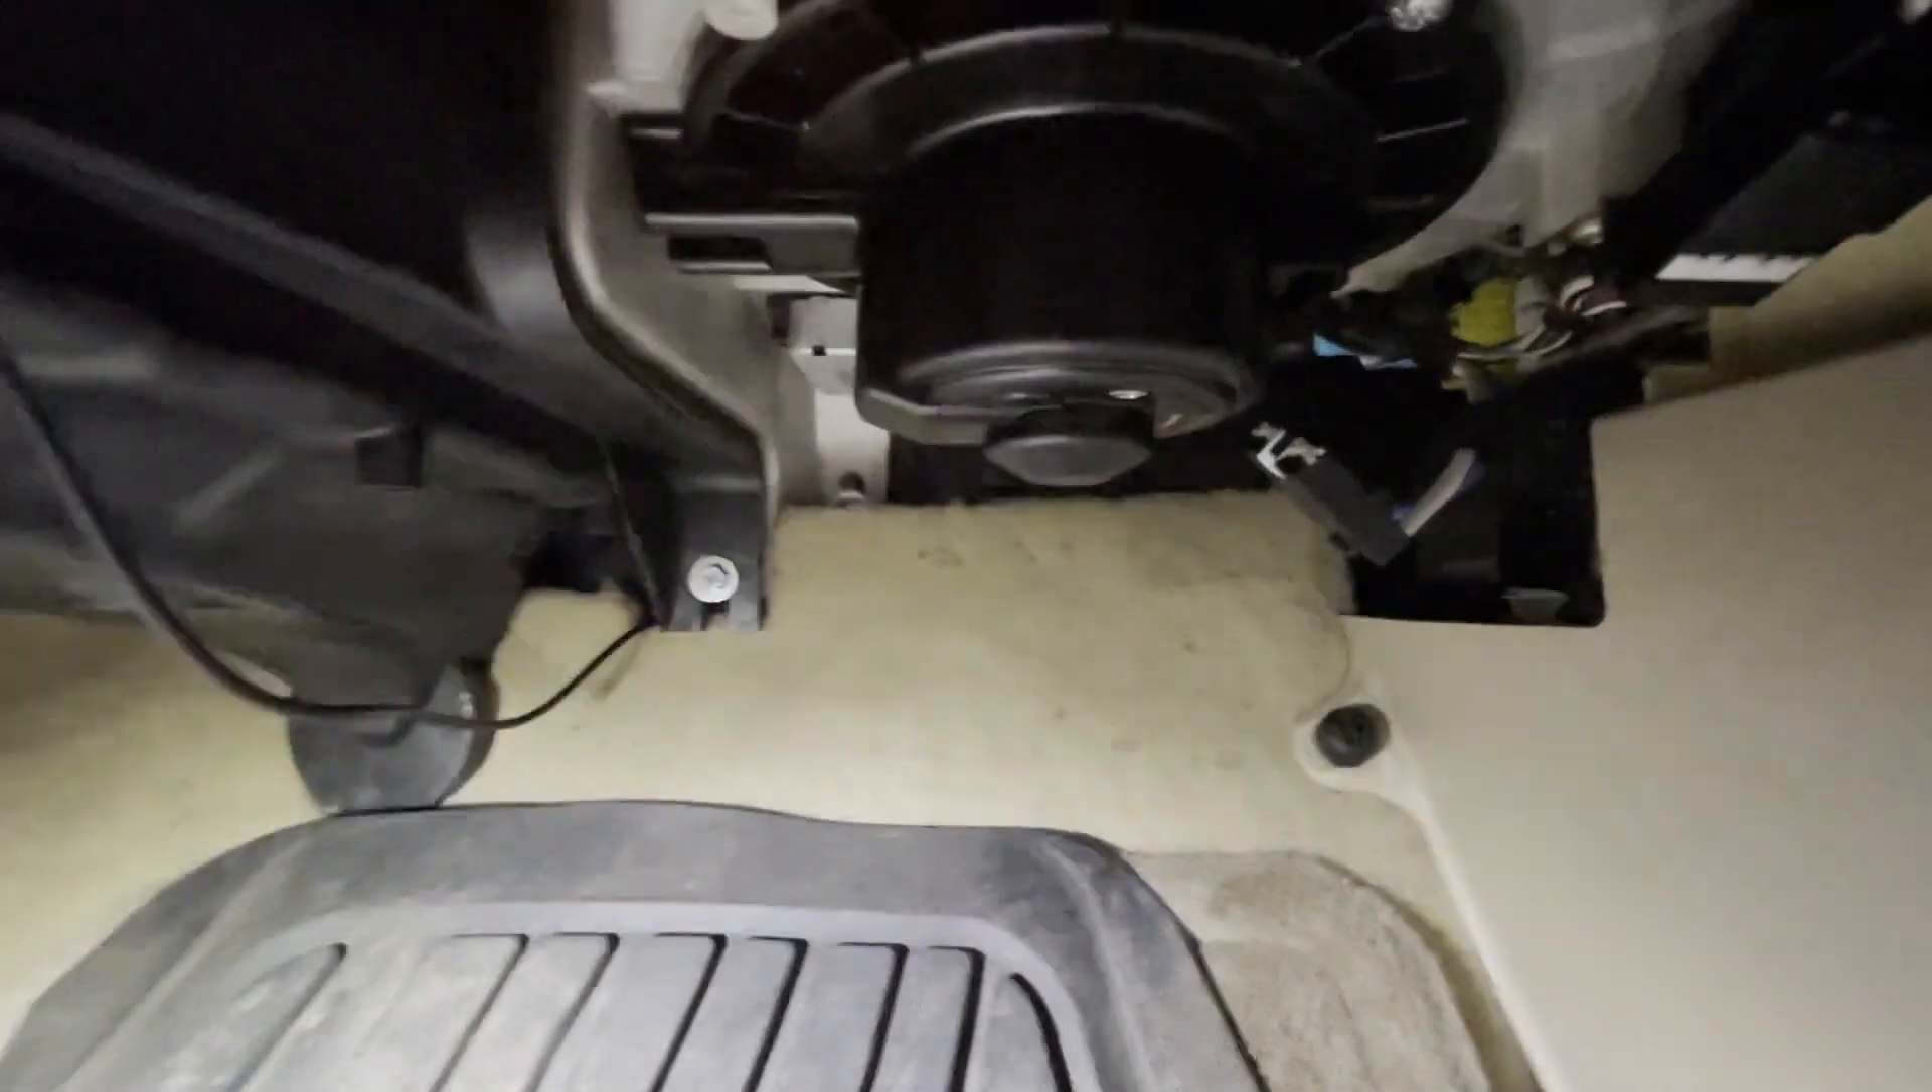Blower motor is uh mounted now.